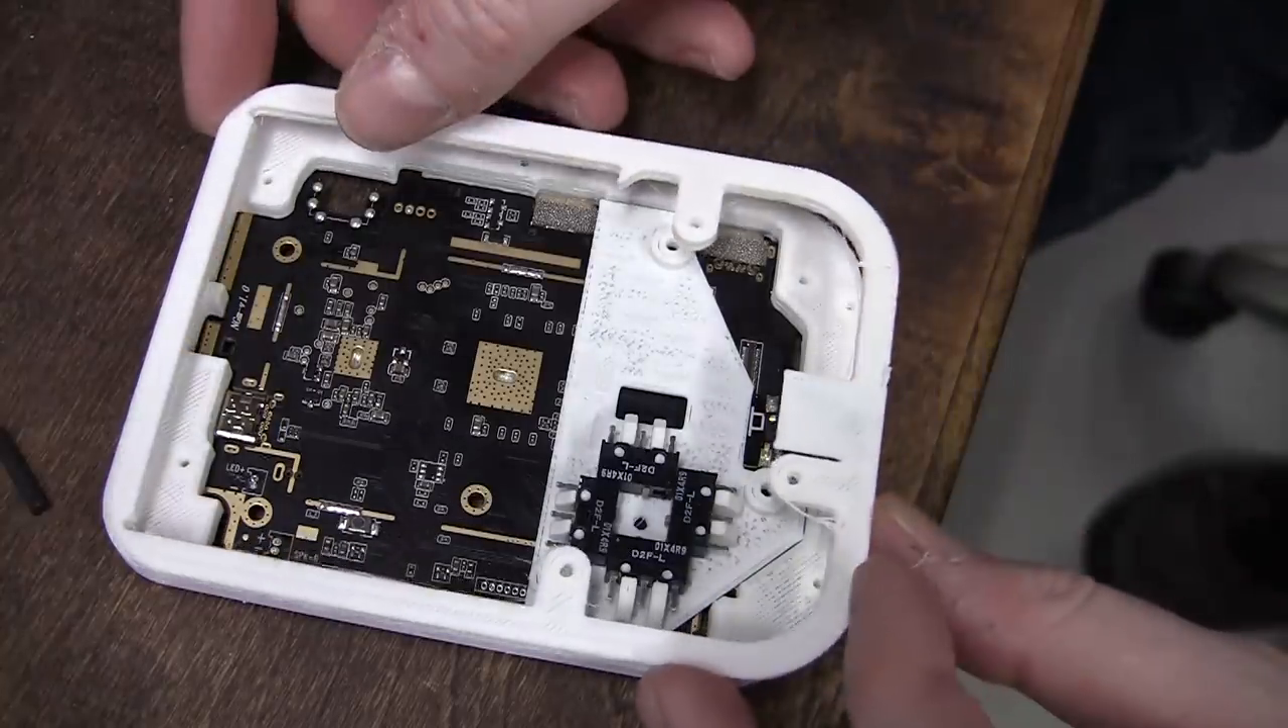Here's our control board. This fits right there. You can see we've got a little bit of a gap tolerance for it.